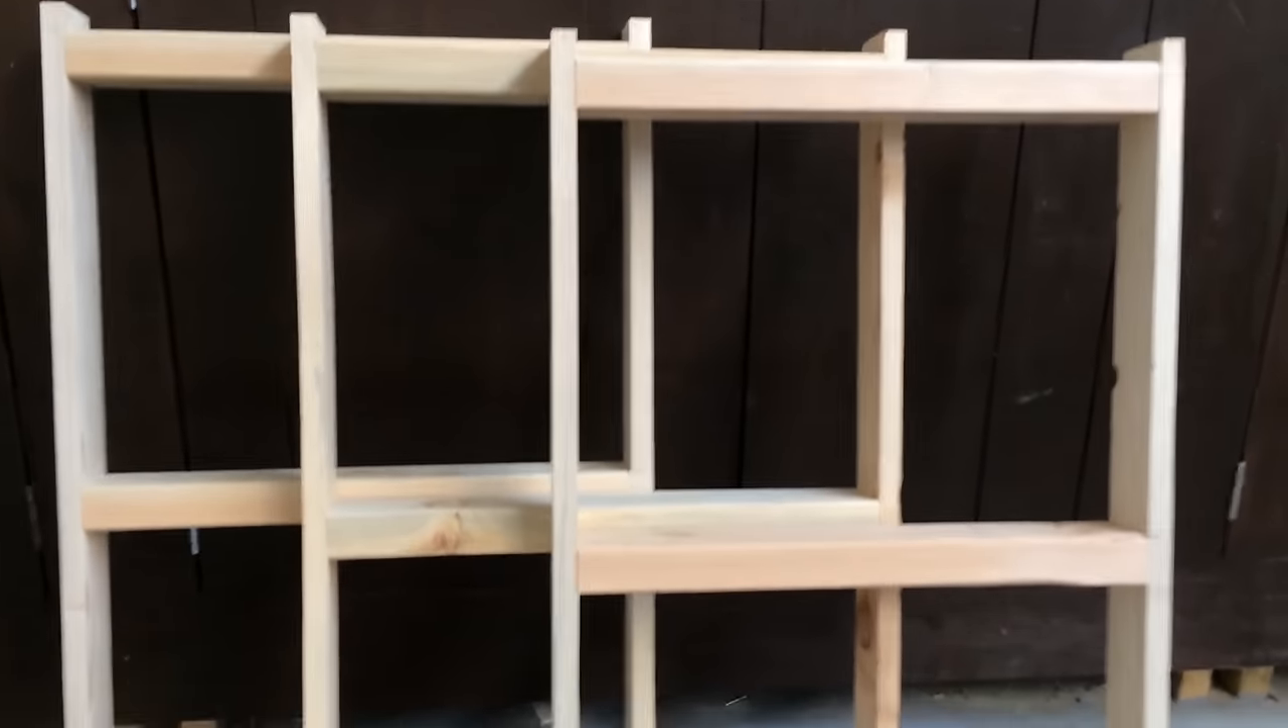Once my leg sets were done, I started adding shelving.